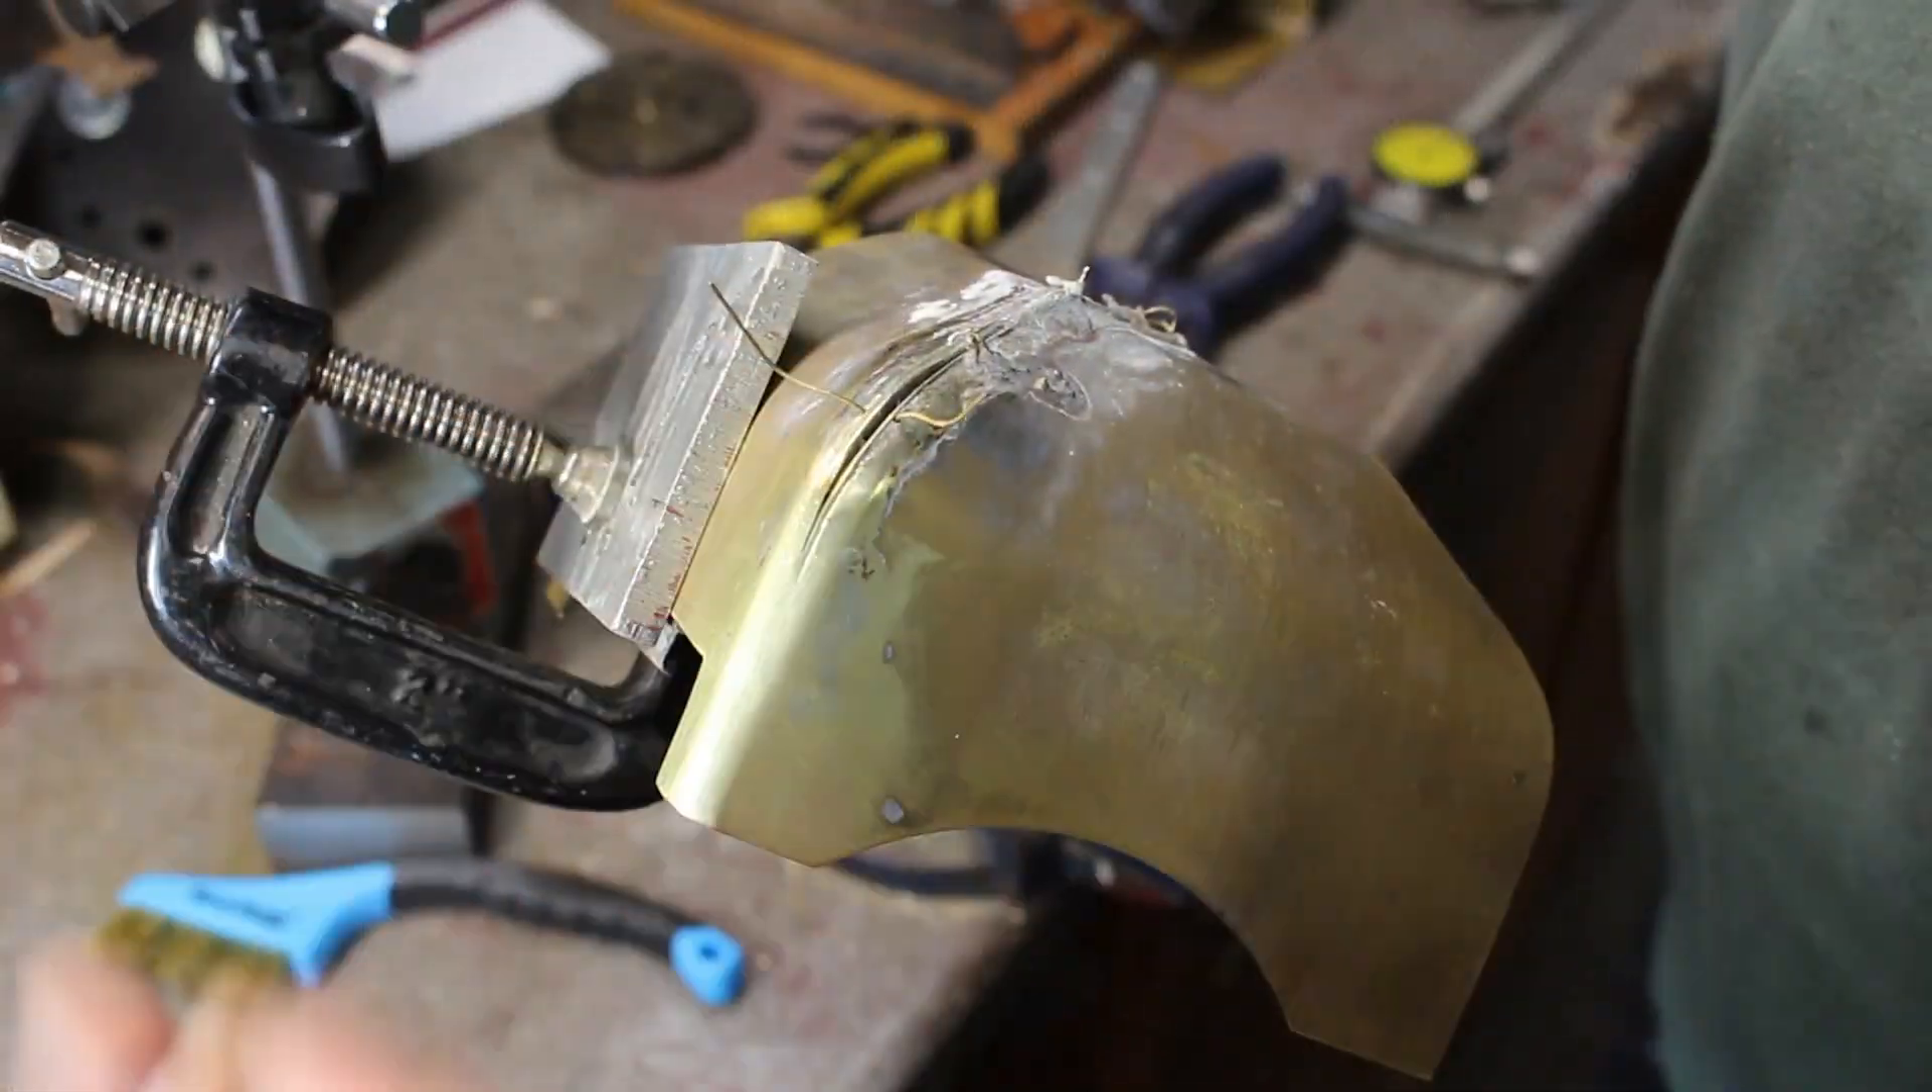I couldn't get the clamps to close the joint.